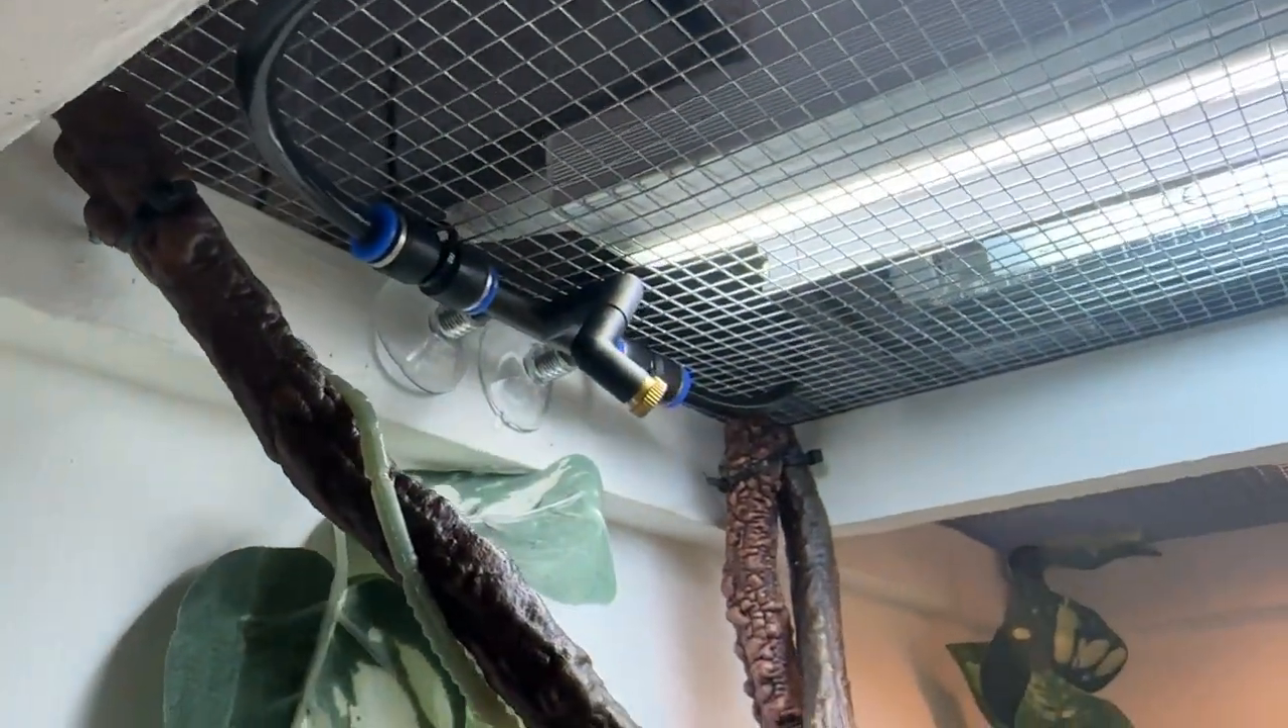Now I did install two of these nozzles in the chameleon enclosure and I already installed the black pipe.